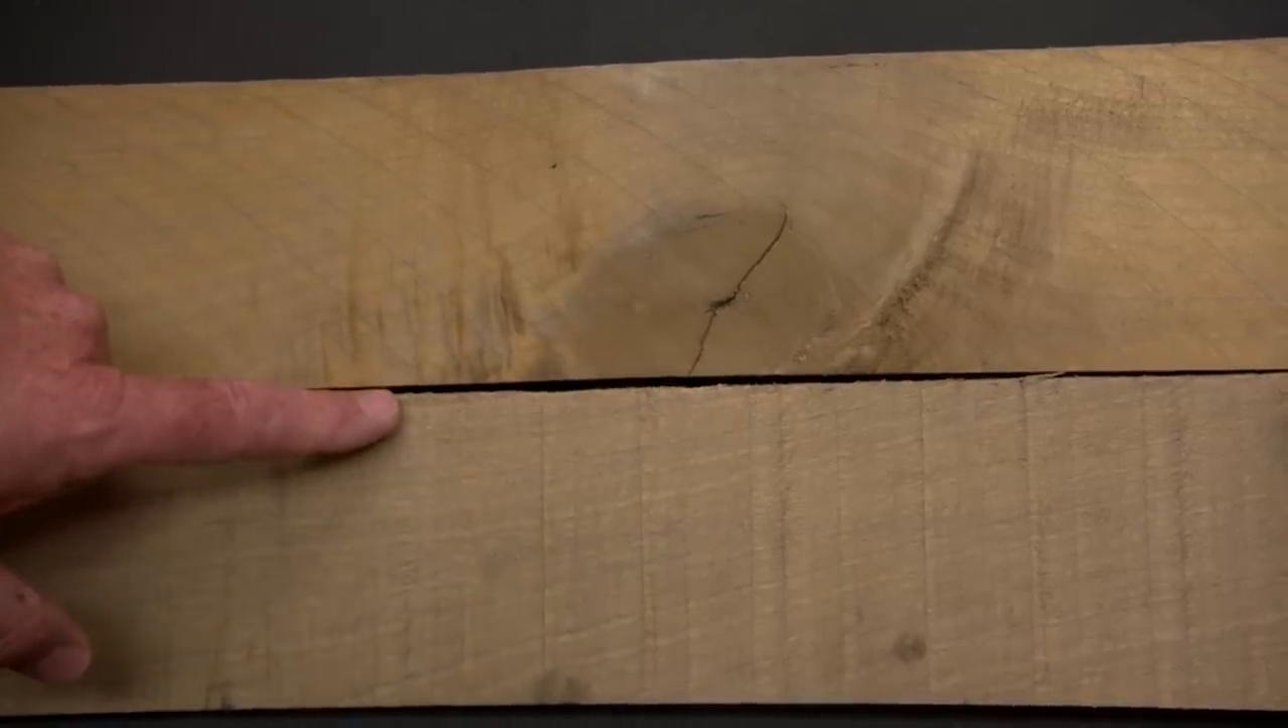Now when the bond board goes together like this you can see that gap.